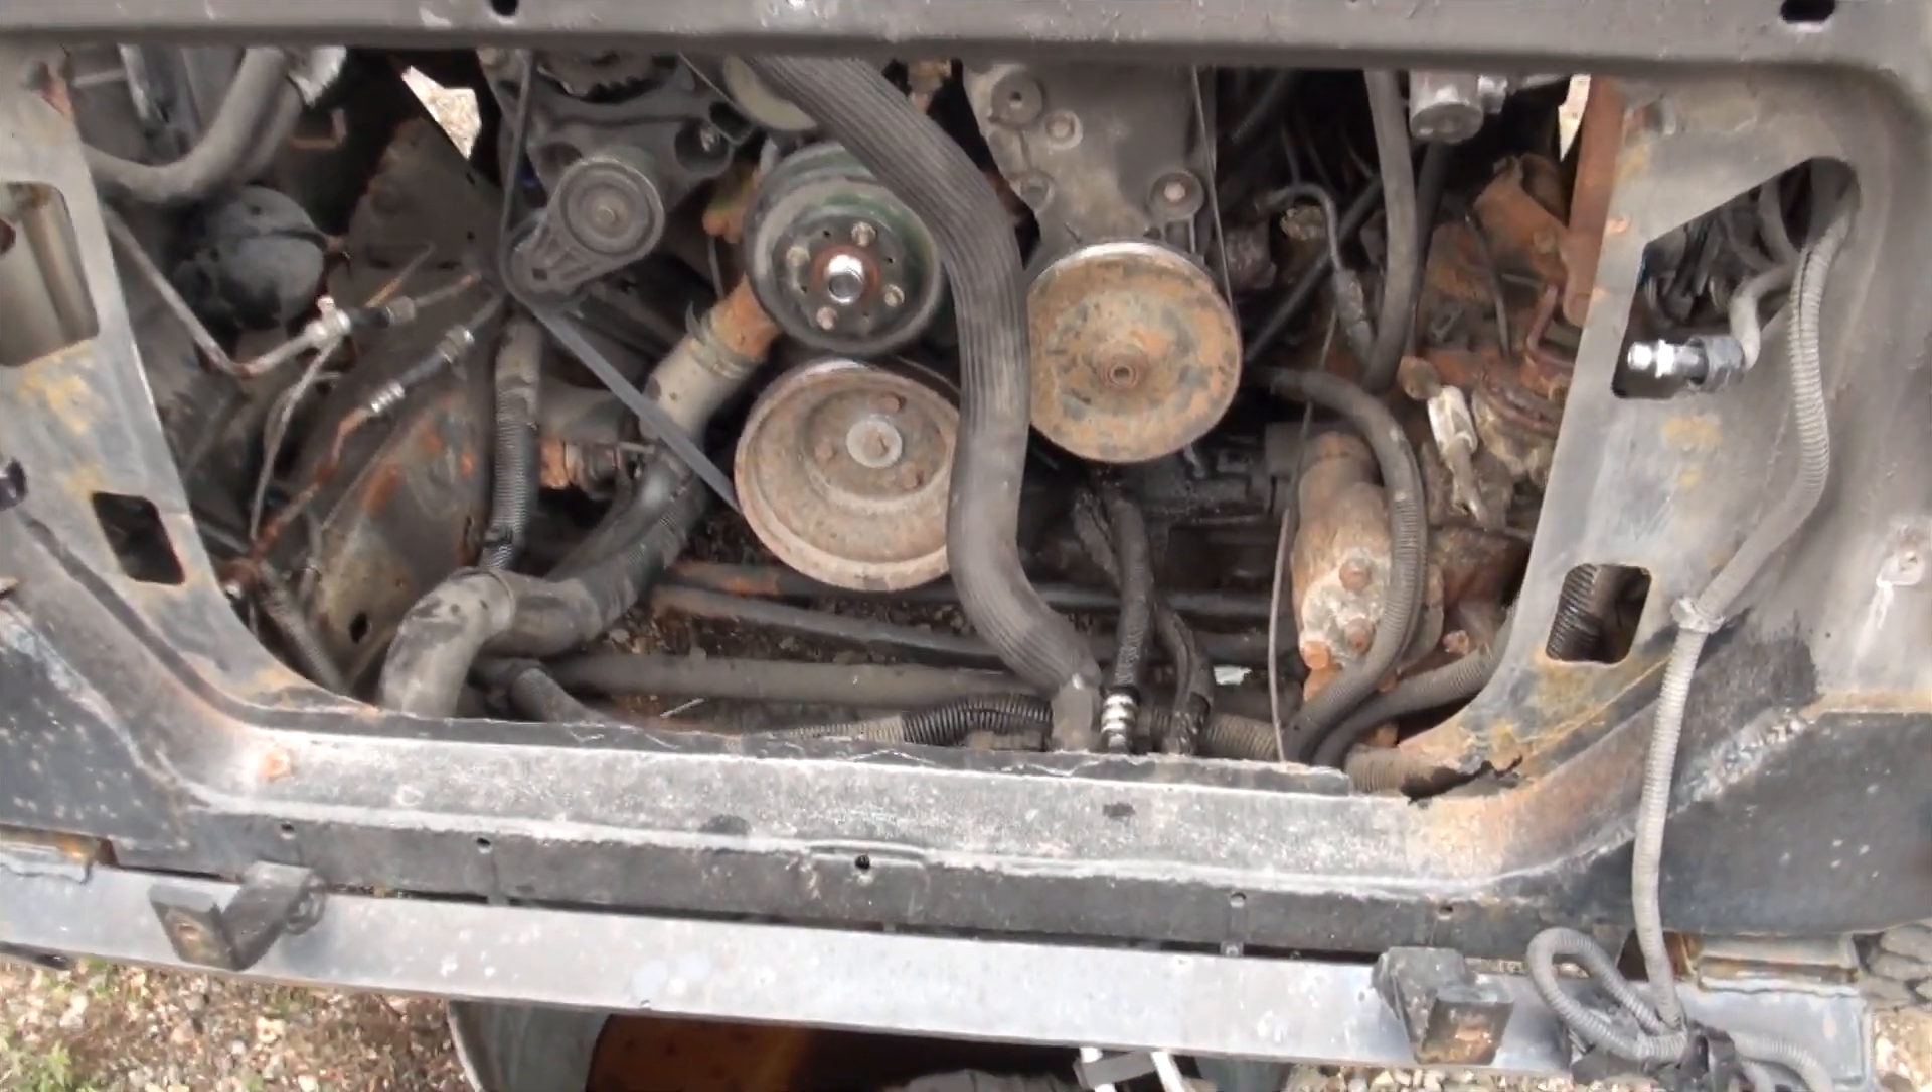Here's the front of my engine with the fan and fan shroud and rad and all that stuff removed.